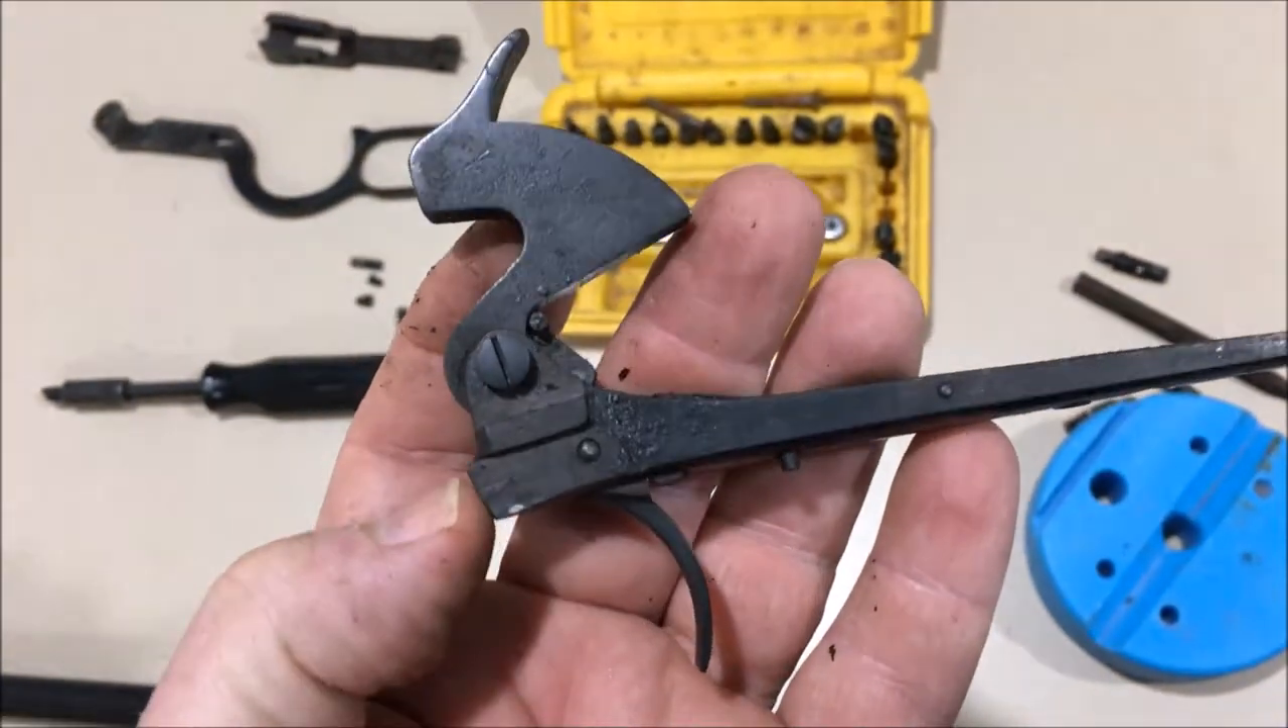So i've just put the trigger grip back together to sort of show you how it works.